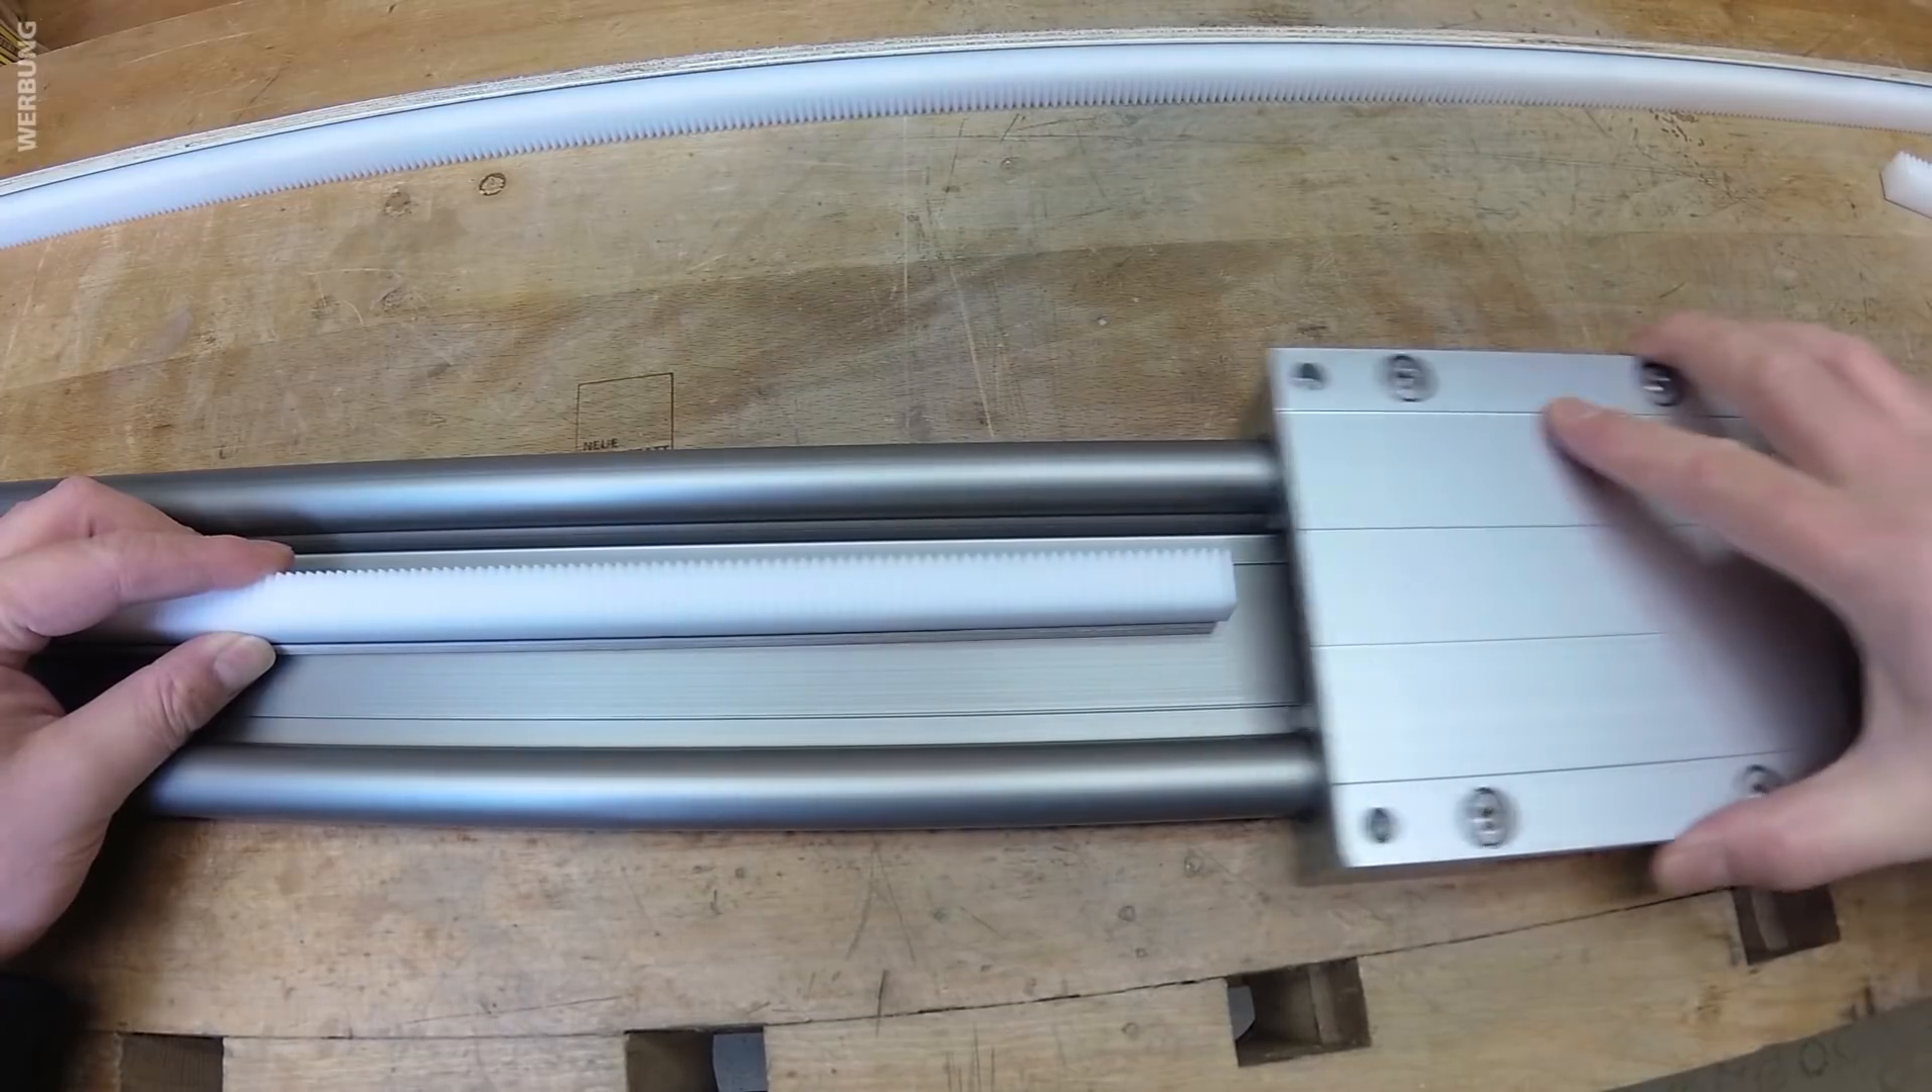Um hier auch nochmal ganz sicher zu gehen, habe ich jetzt nochmal den Schlitten drauf gemacht.